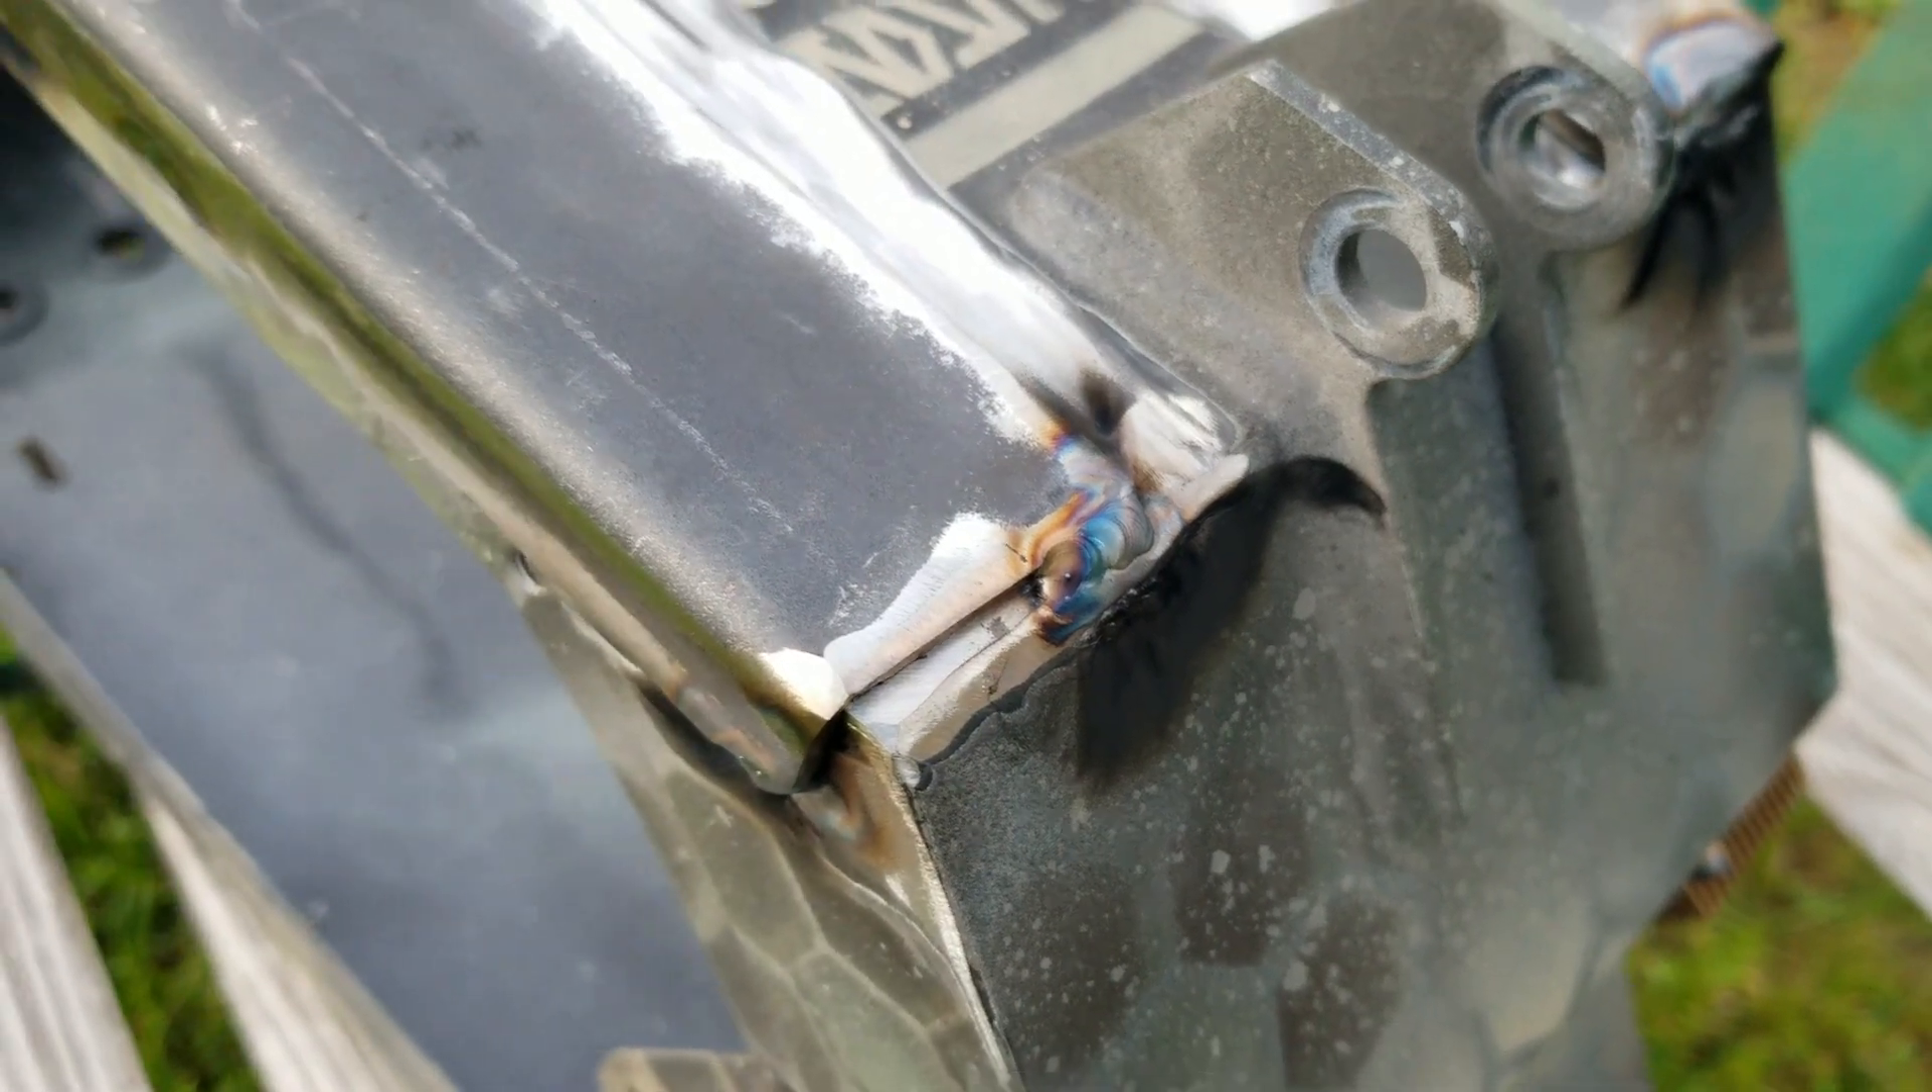Because I ran out I wasn't able to fully finish these reinforcement plates so don't worry there will be way more welds on these to hold them in place and not just like two small little tacks.